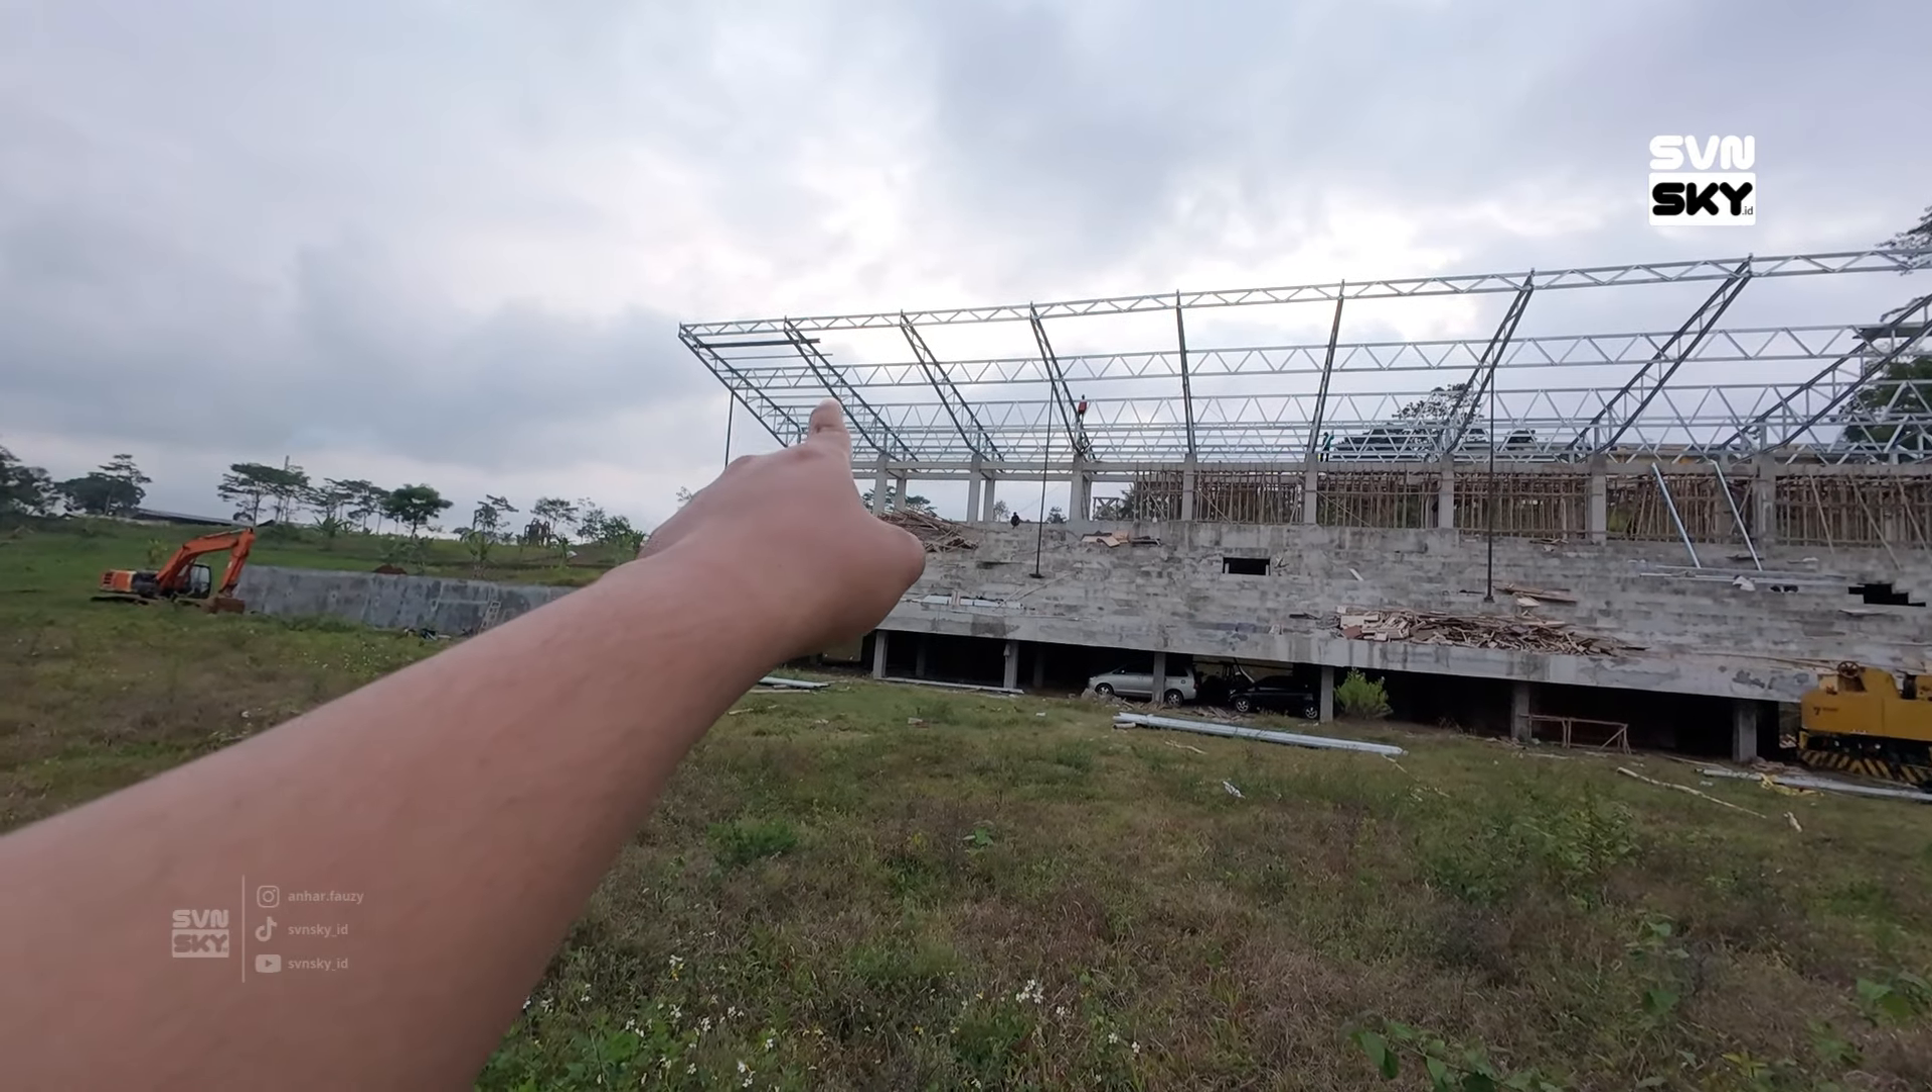Sudah terpasang Kerangkanya Tinggal ada beberapa aja.